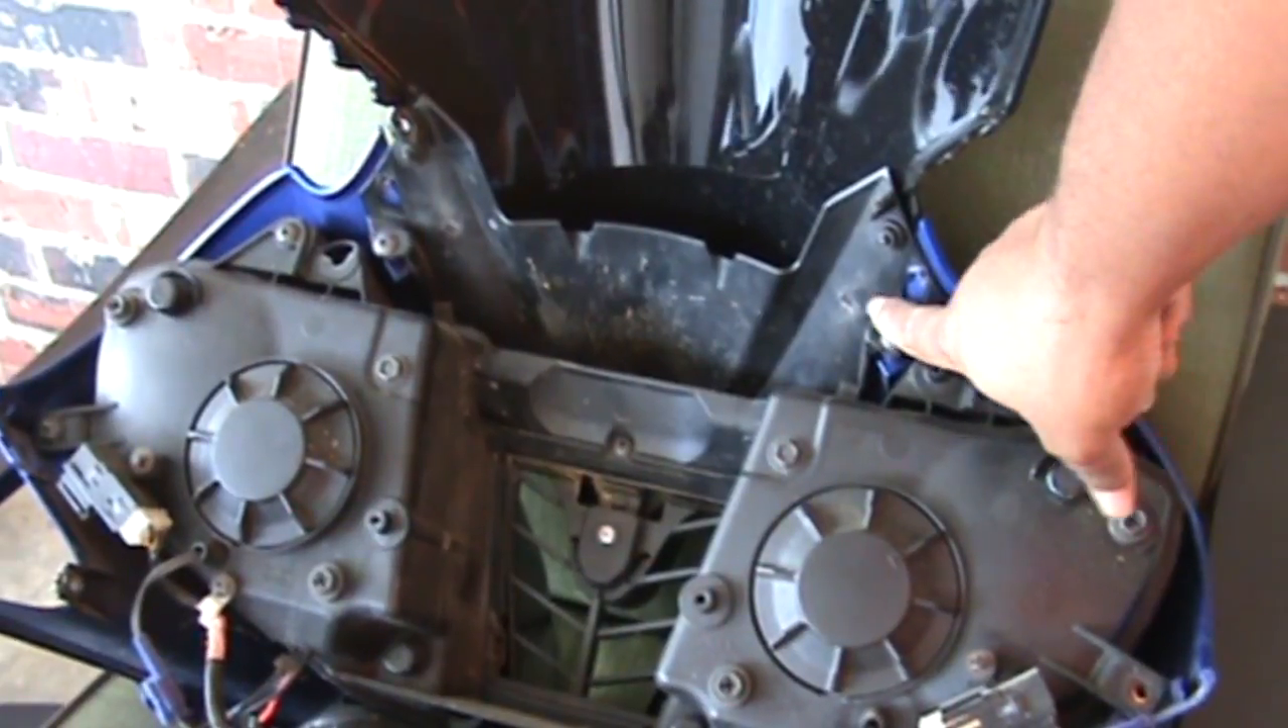Now i got the cowl off it's sitting in the chair um still got to remove these screws.